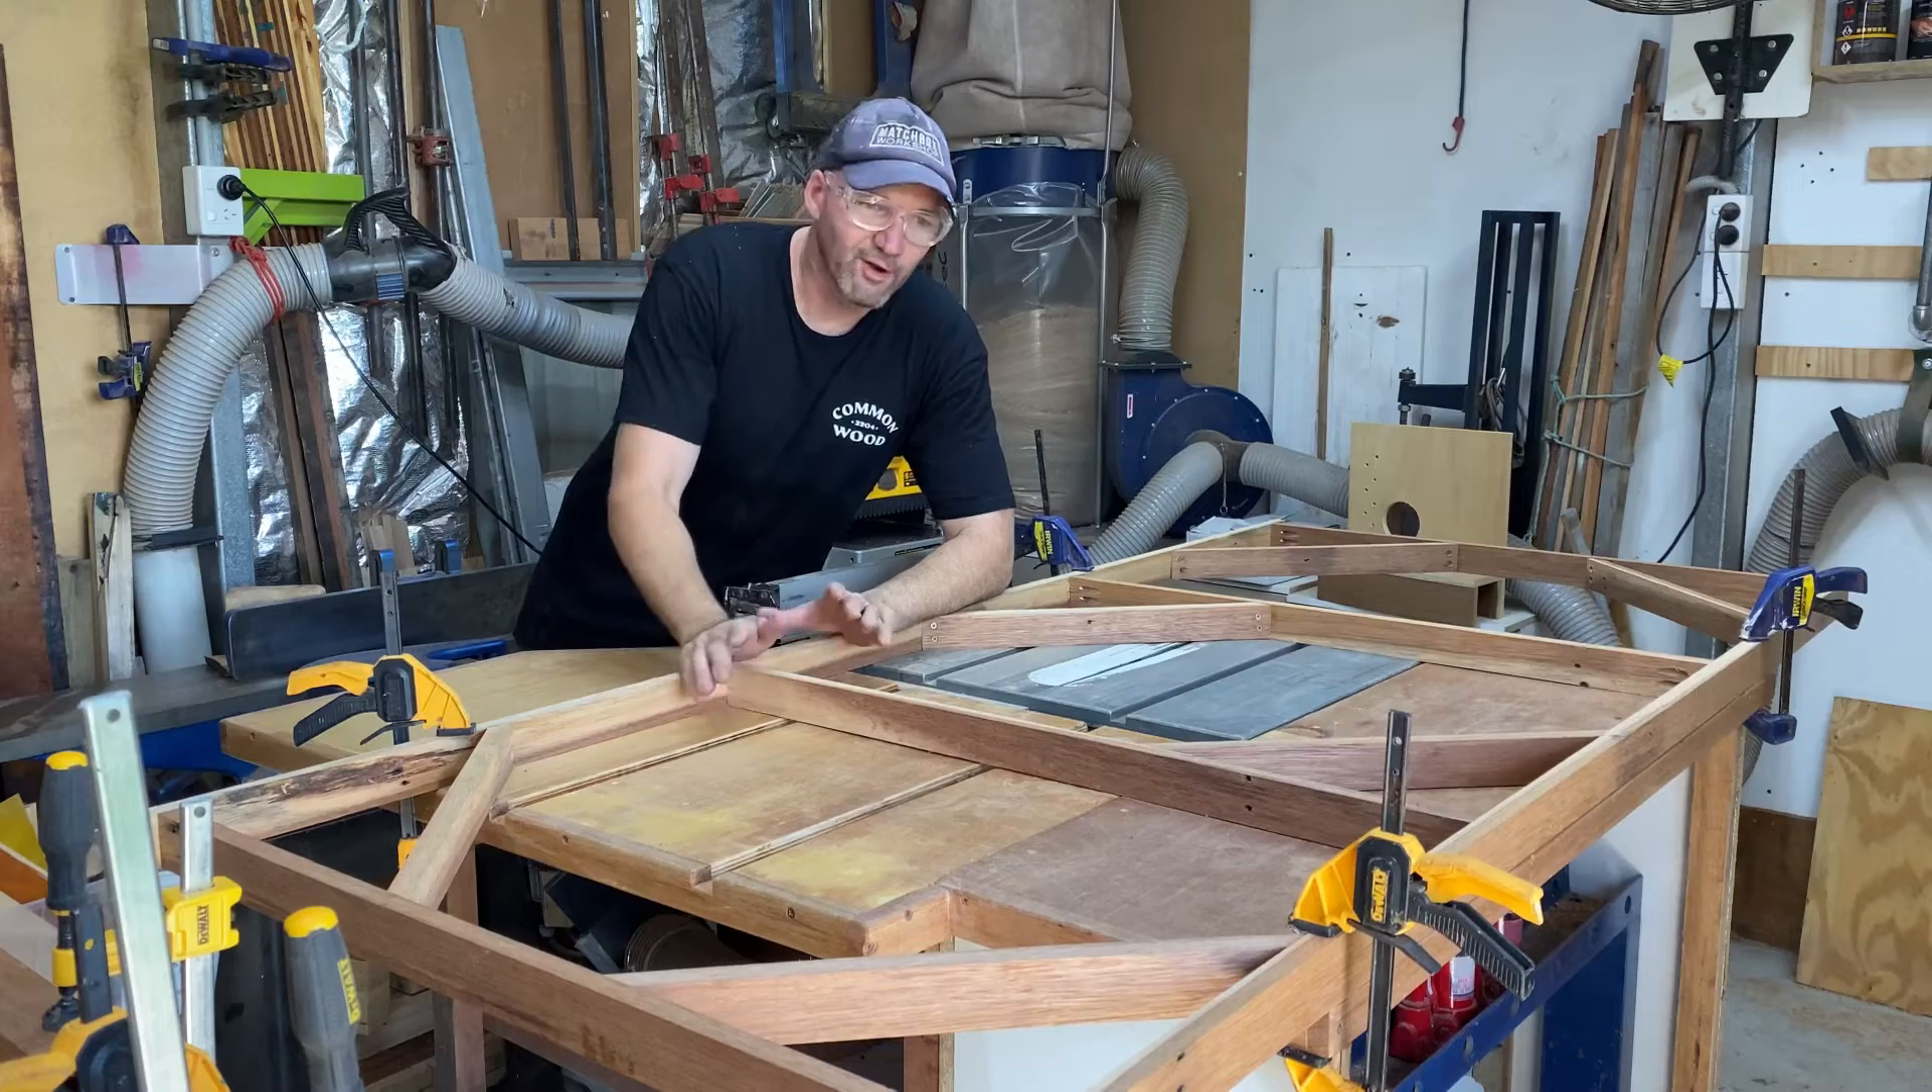Okay, so that's the frame all knocked up. It's all pocket screws, normal screws and just all glued together.